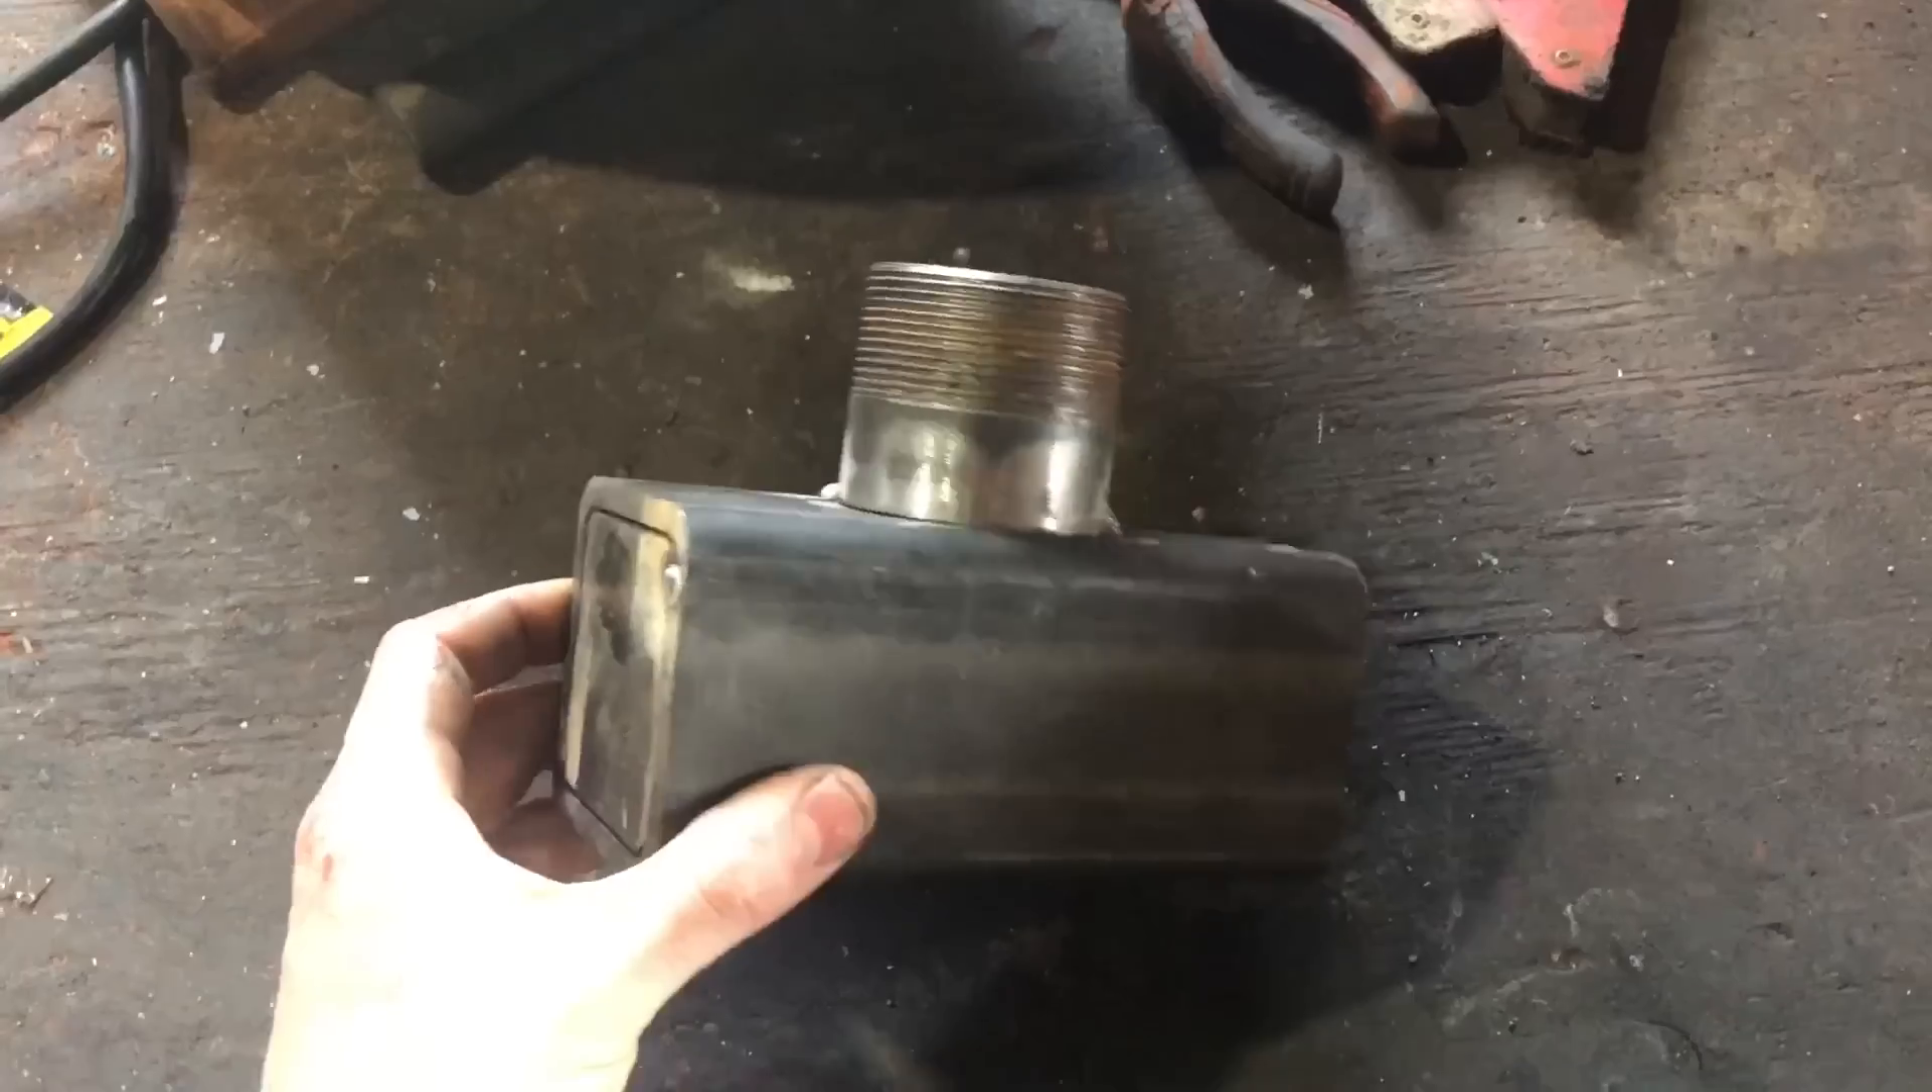So here's the burner assembly tacked together. You see we got our pipe put on up top.